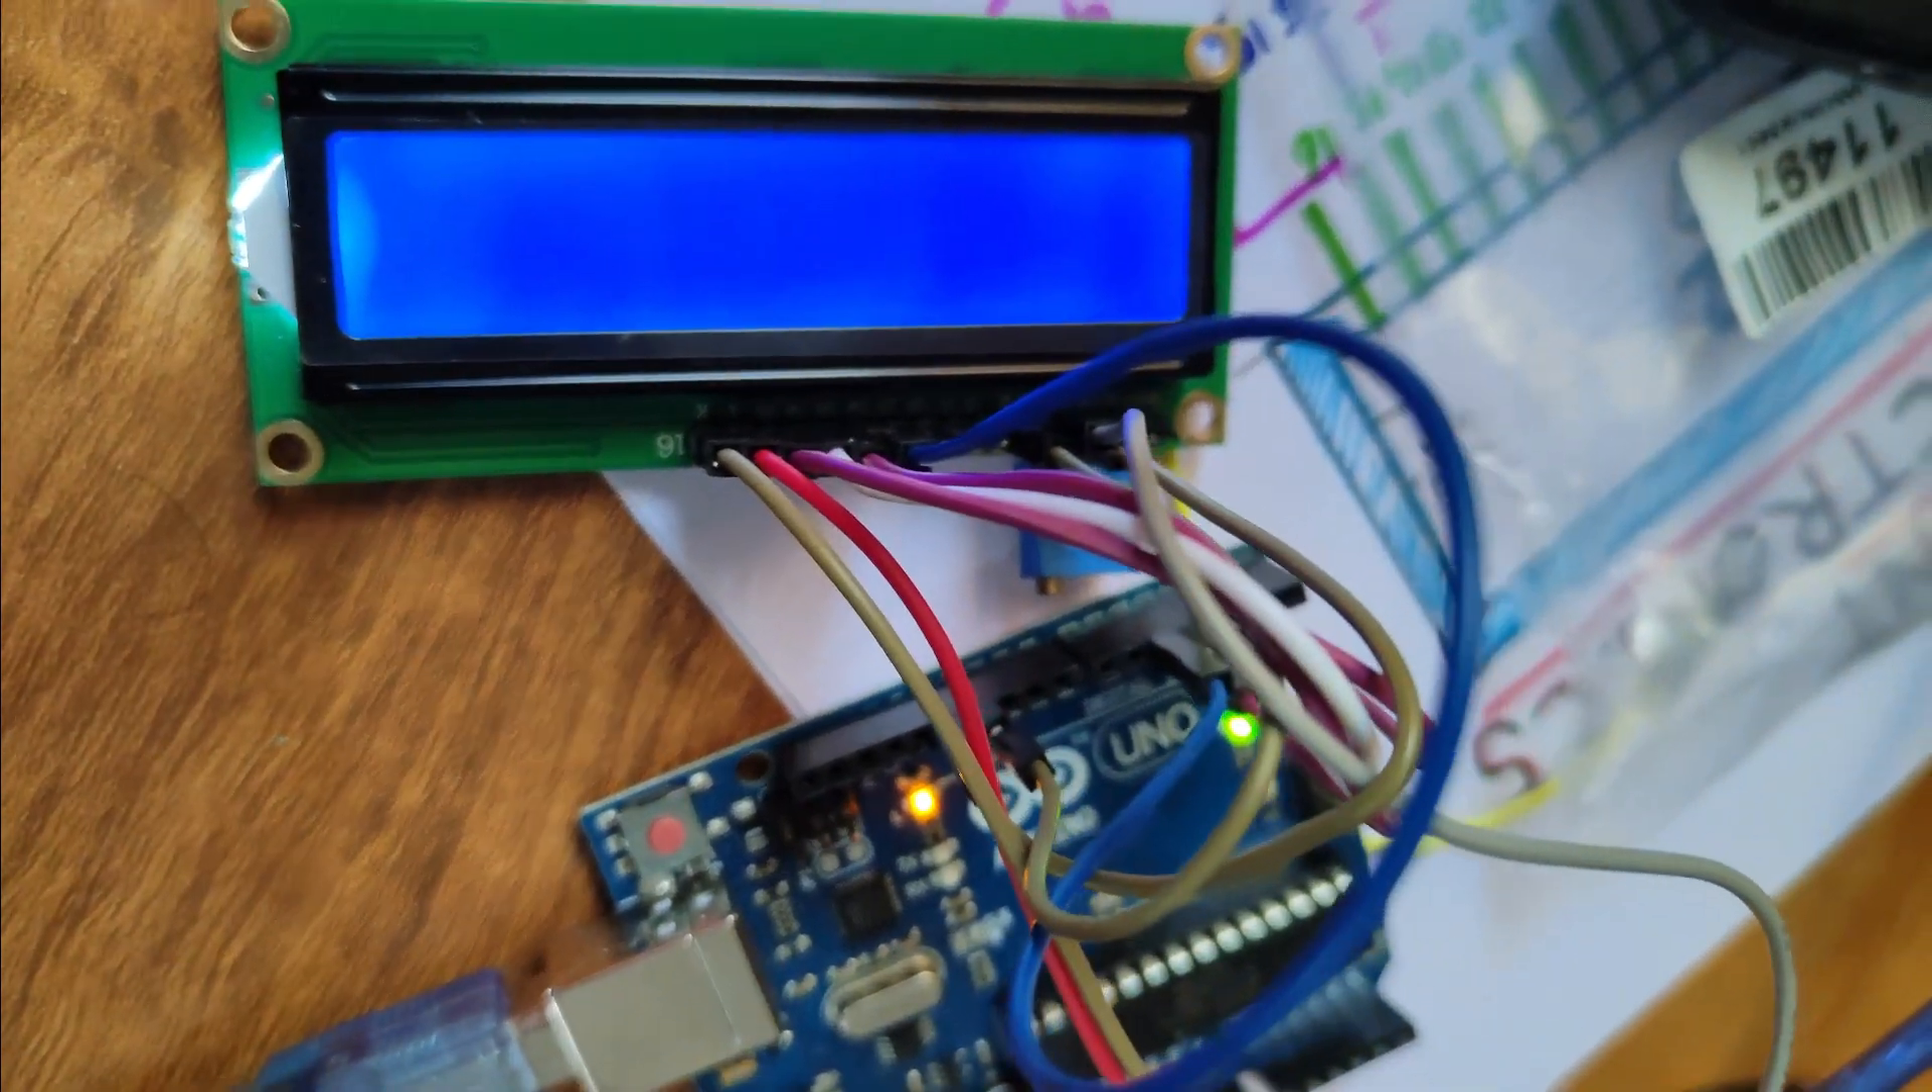Now I have connected this 16 by 2 display with LCD.